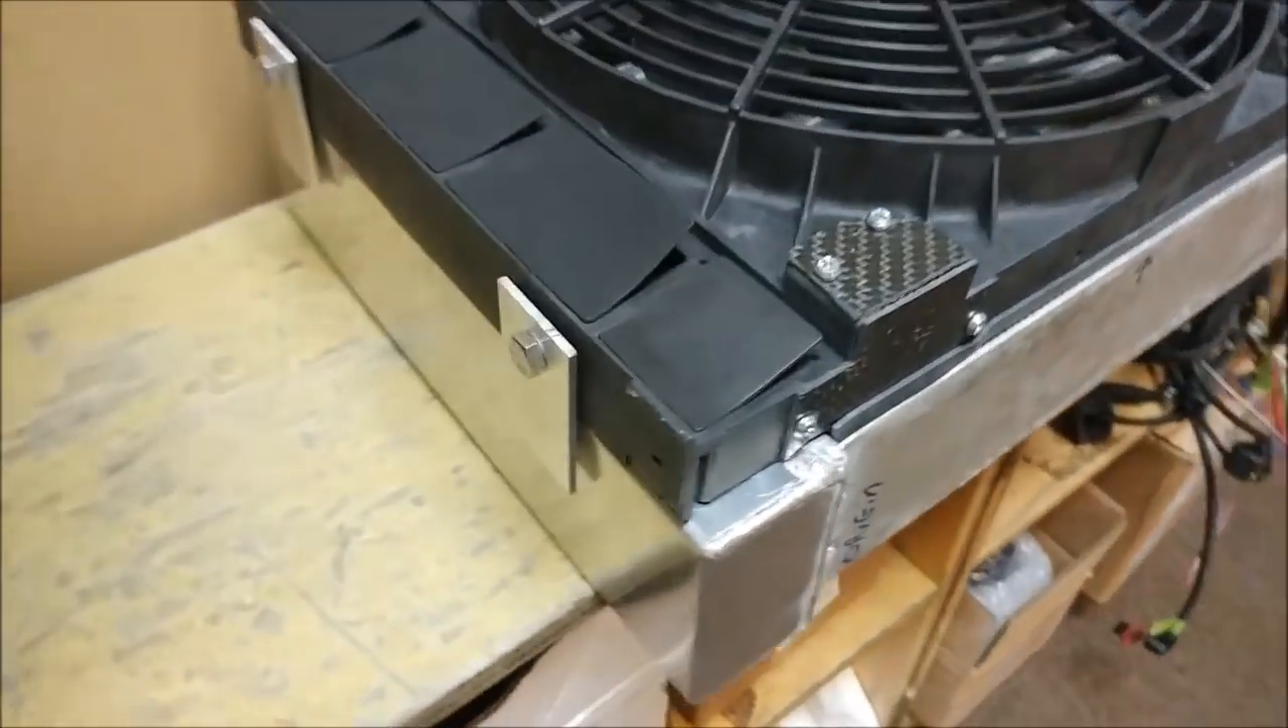You can see I've got those little tabs there bolted on there.